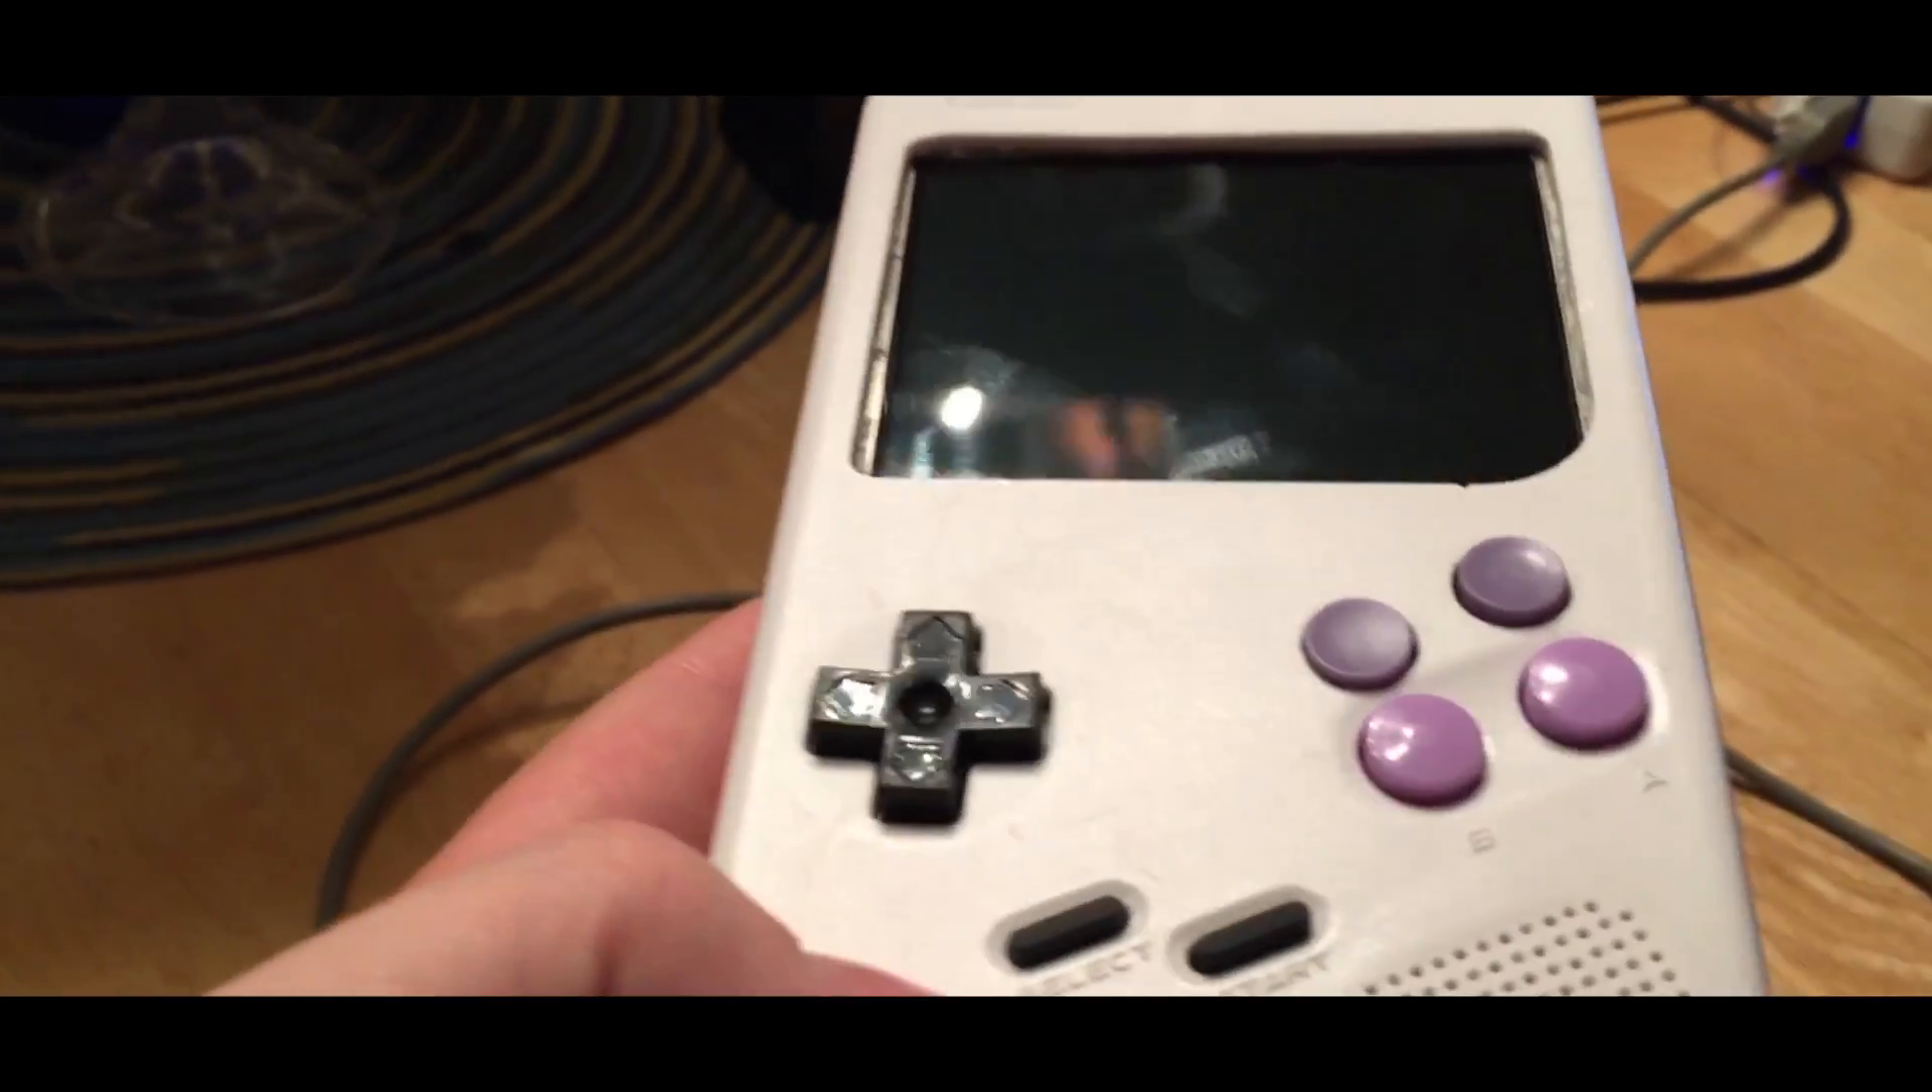Here you can see that I have a what looks like an authentic D pad and I pulled this out of a crappy USB NES D pad and it fits beautifully also.